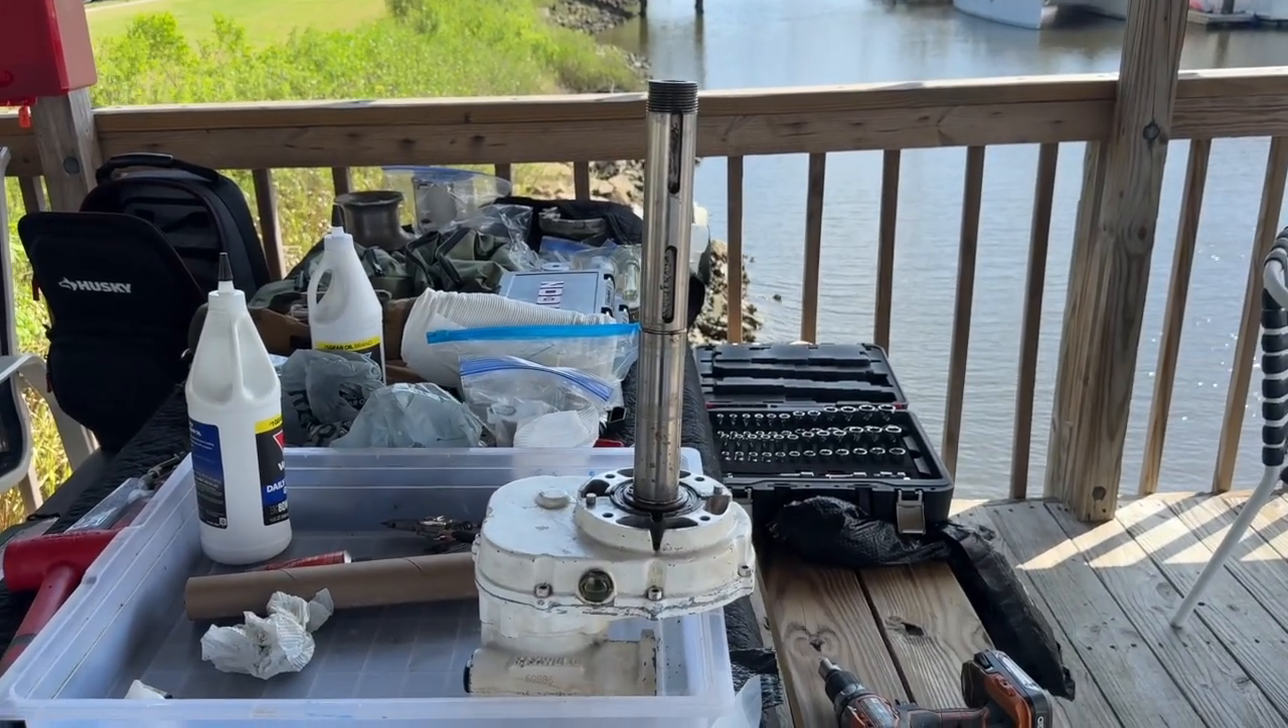Um, but obviously I've got the shaft in now and, uh, now I'm going to put the collar on that mounts and then it can actually be put in the boat.